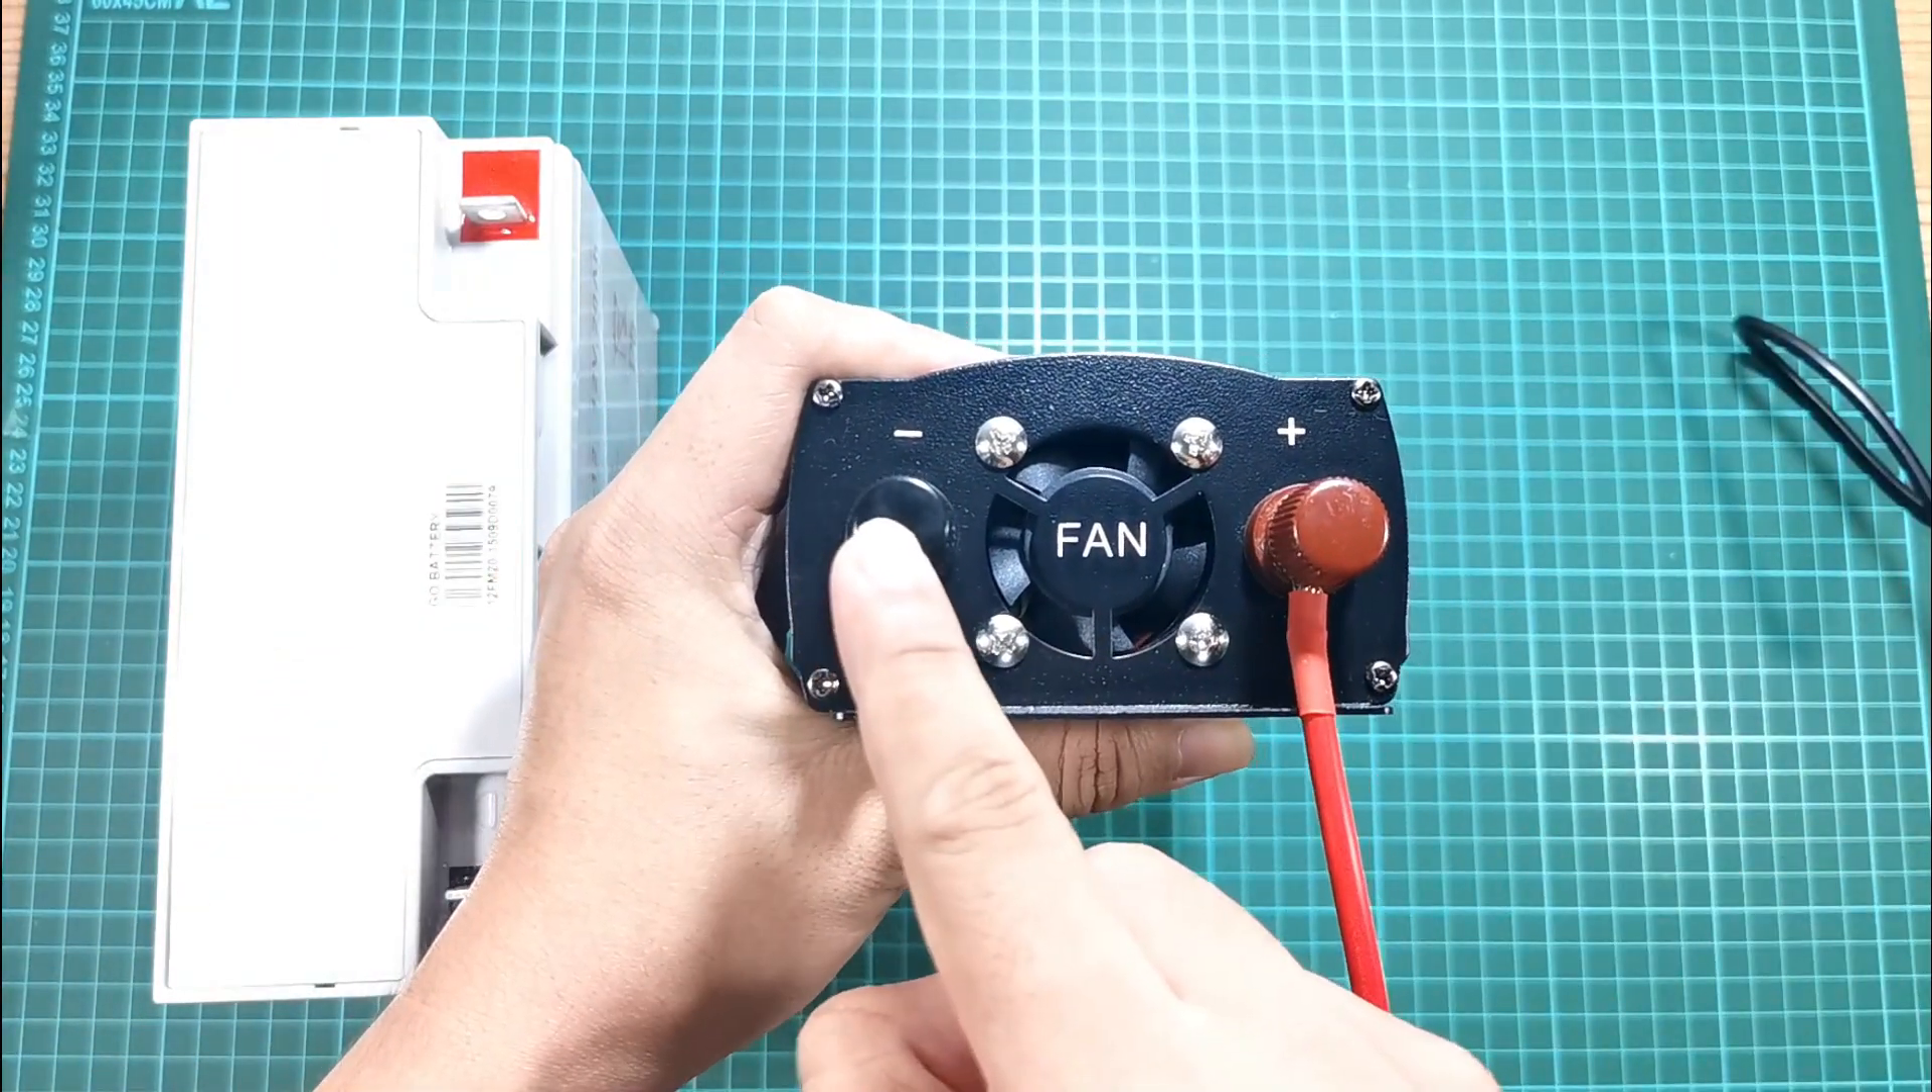Oke tuh kabel merah sudah saya pasang yang plusnya.